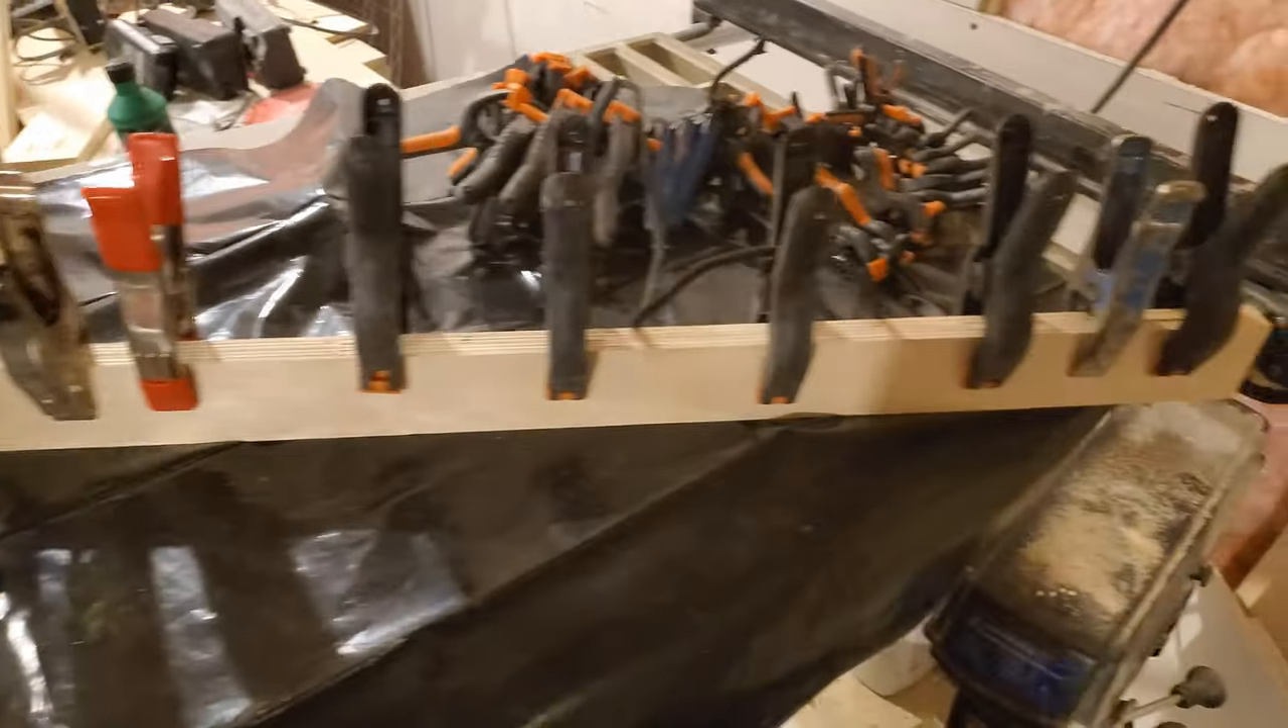The new cross brace is glued up just clamped and waiting obviously to dry here with the plug.